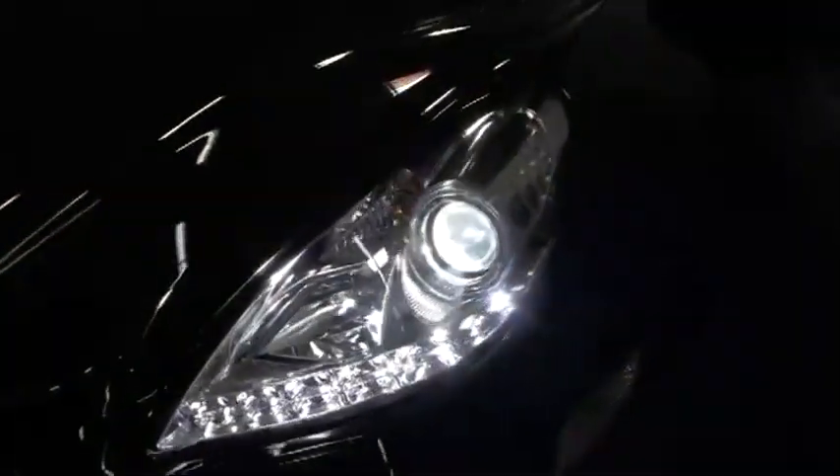You've successfully installed a set of Spyder Auto Projector Headlights in your Mercedes-Benz SLK.